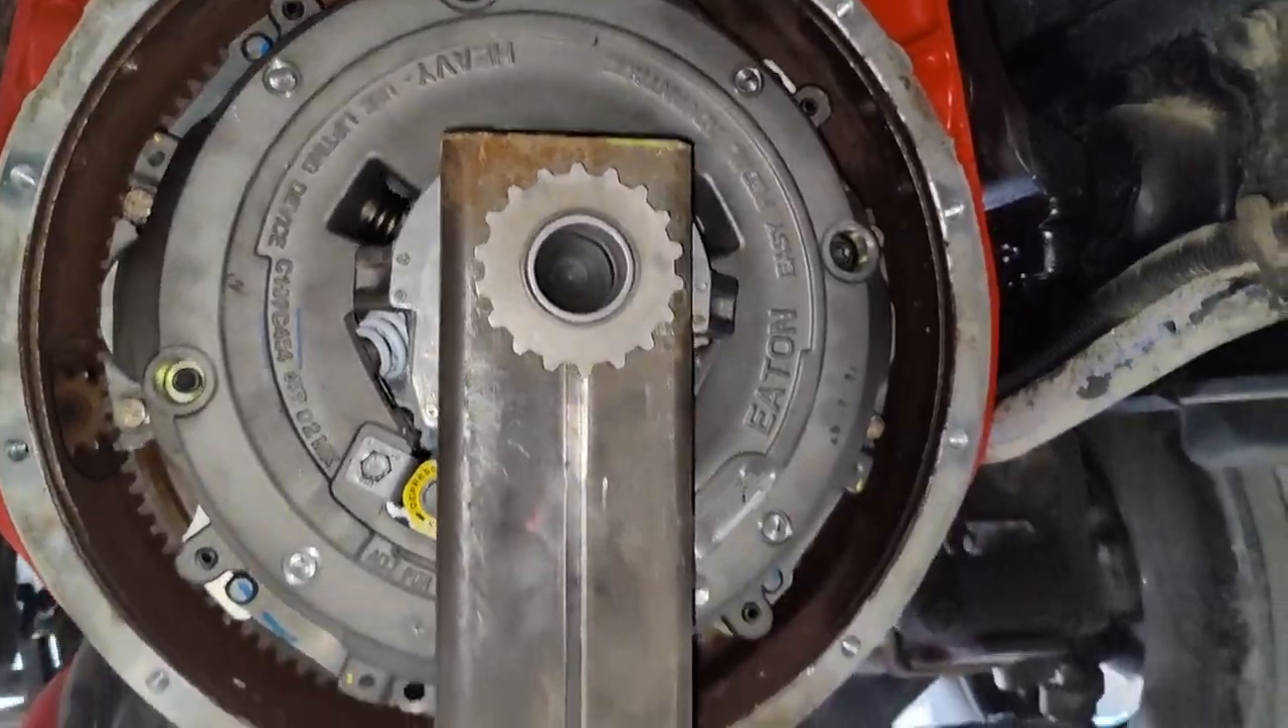Now the clutch it's in its position.